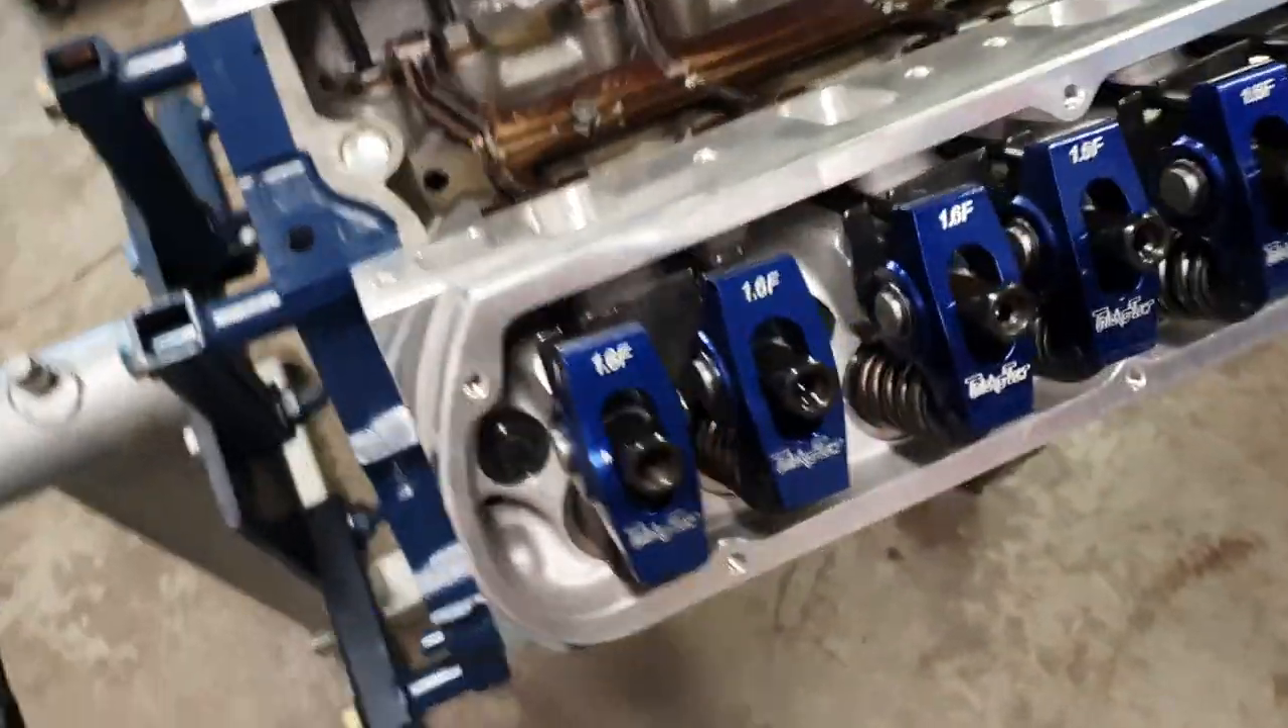All right we got all the rocker arms on.